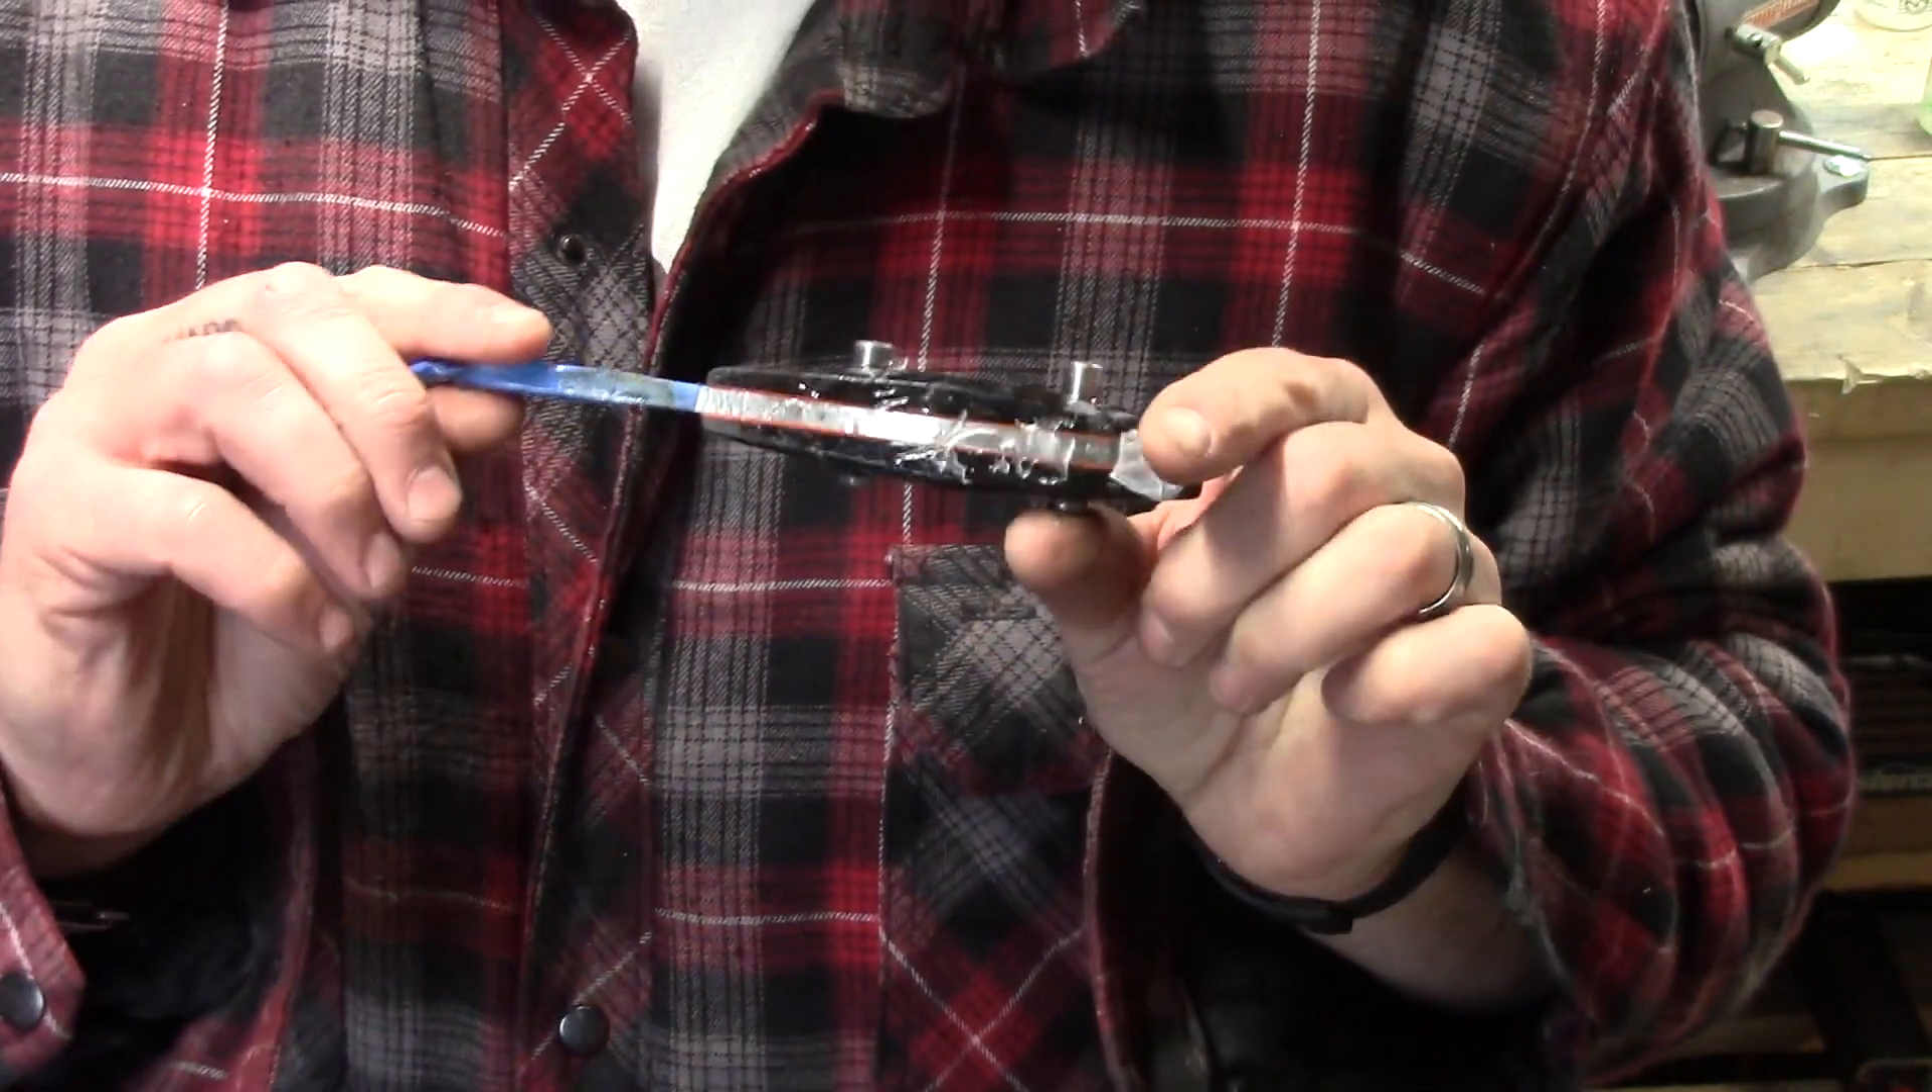And then after glue up we take it down the pins are still sticking out so those need to be ground flush and then we'll do our final cleanup on the scales.